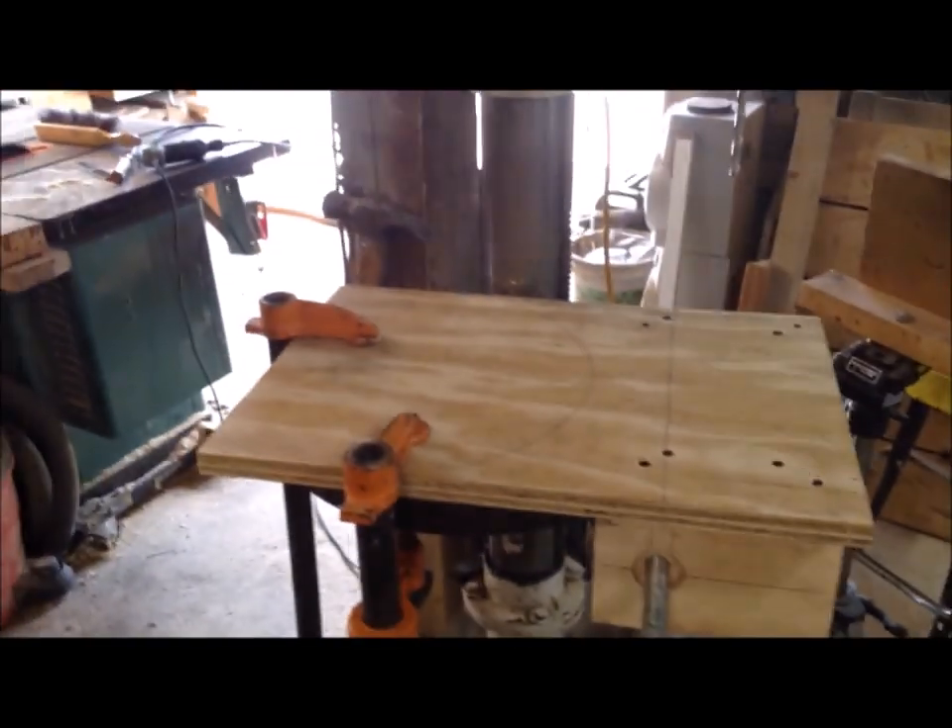And I just have this table clamped on here.